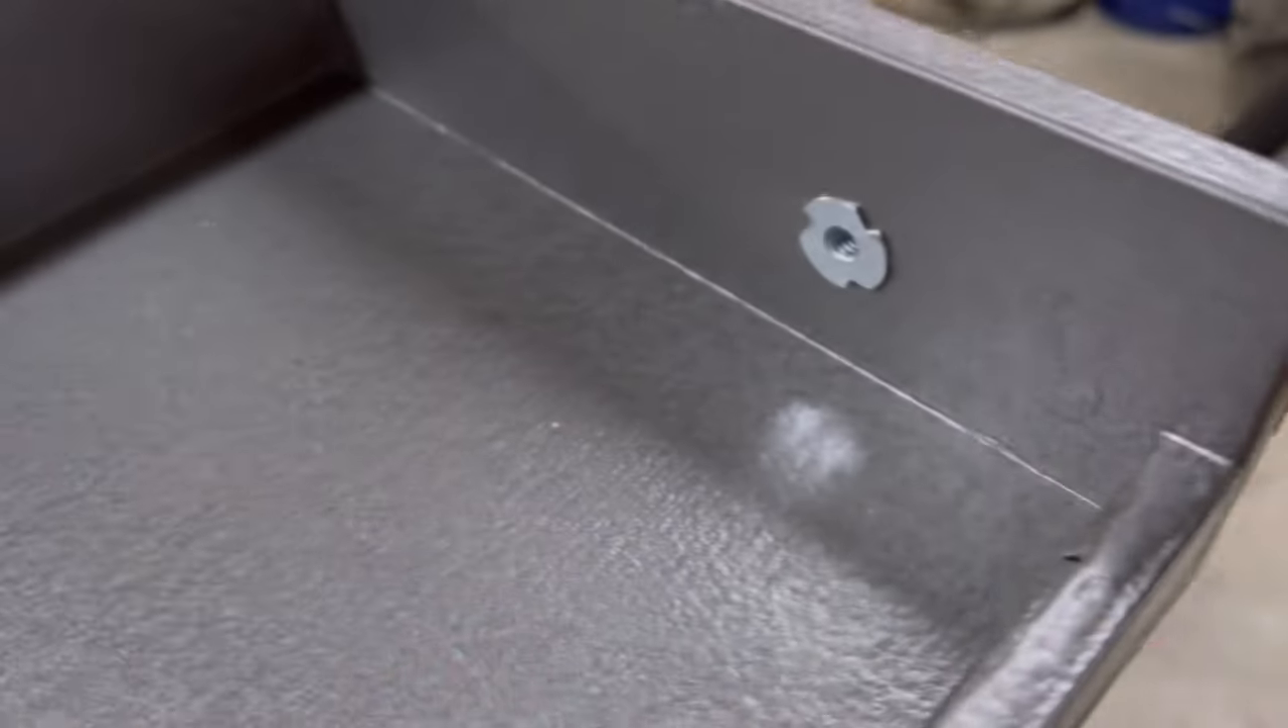All right you can see the T -nut seated really good. It's nice and flat.